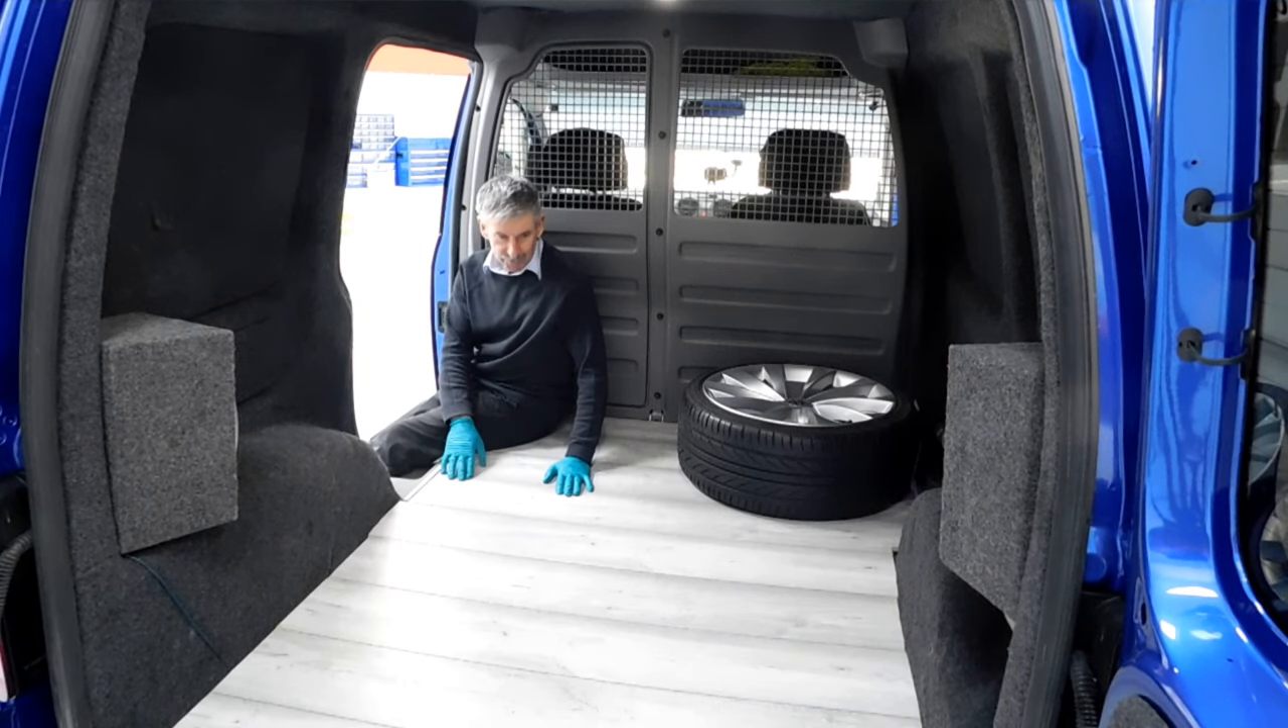Well we've got all the wooden flooring now fitted and it's looking really plush now.